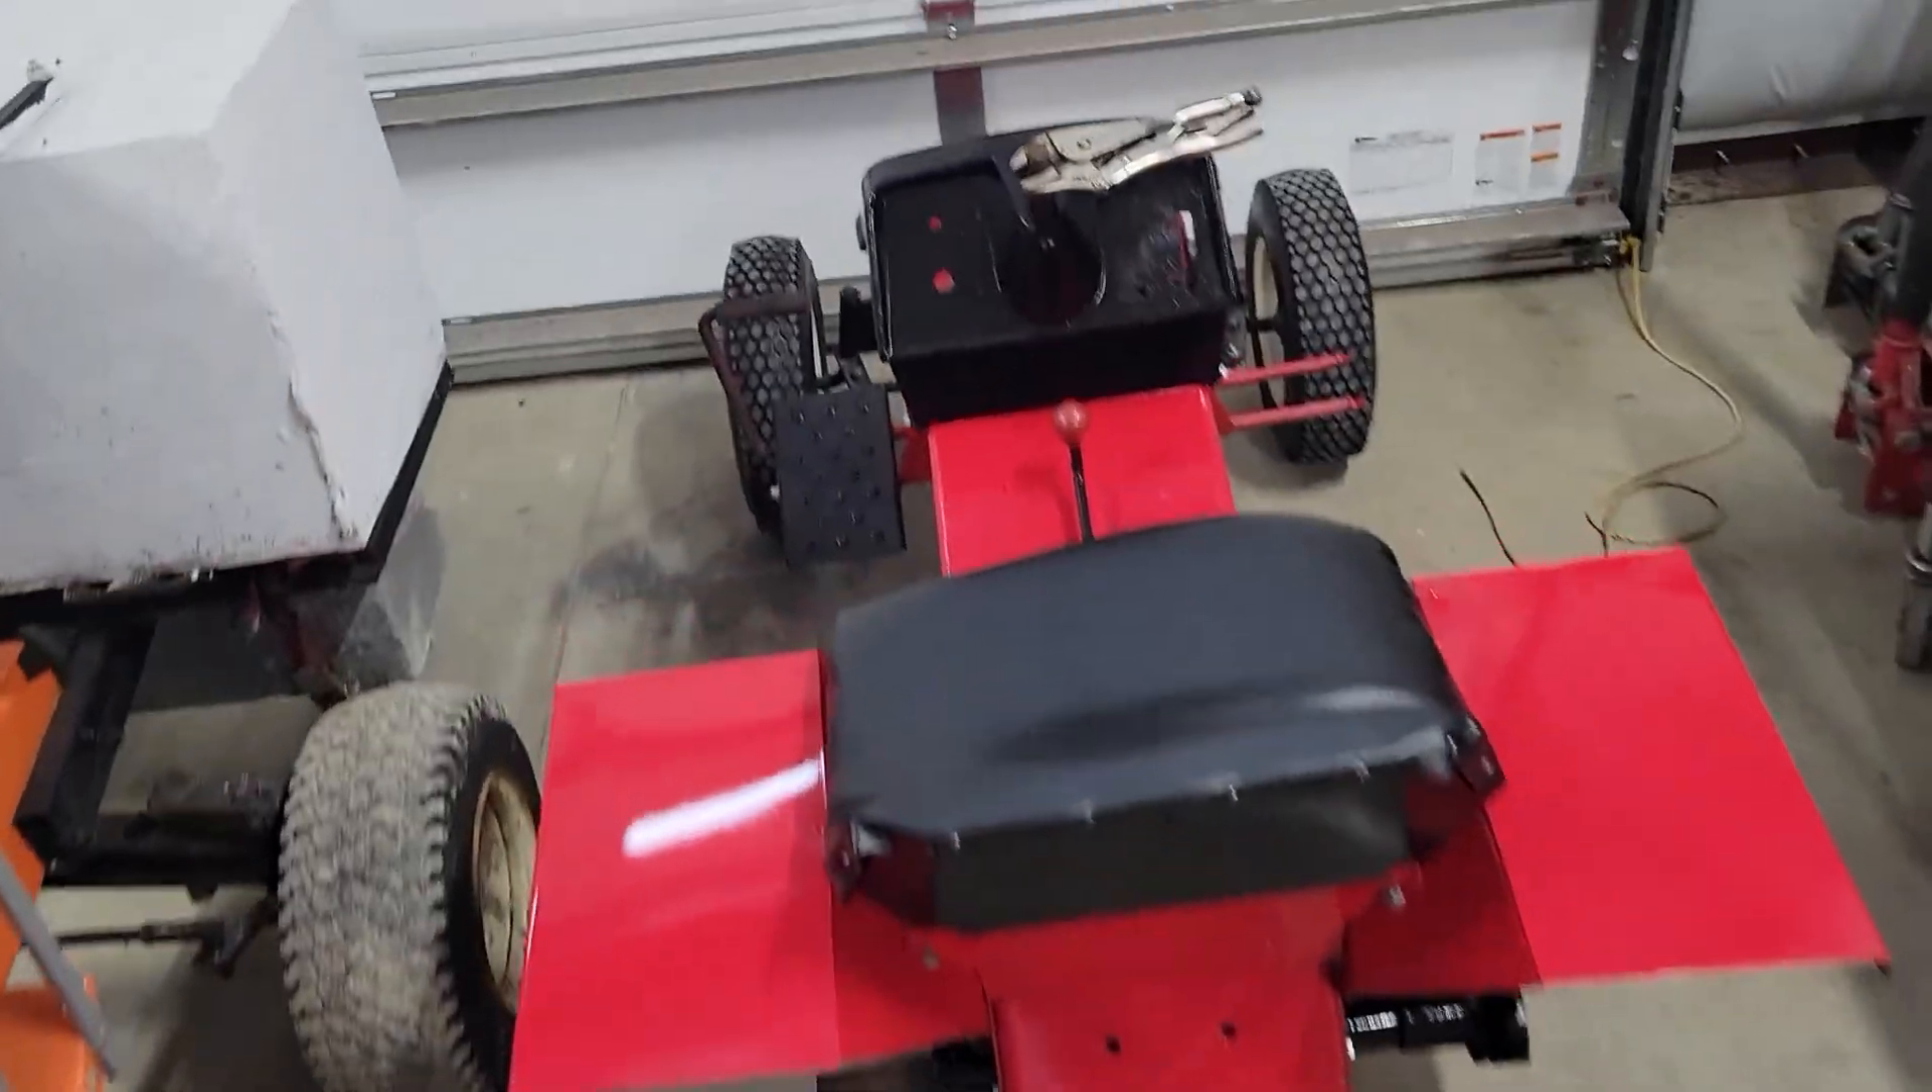Roper is over here. It has front tires on it and the steering stuff put in.